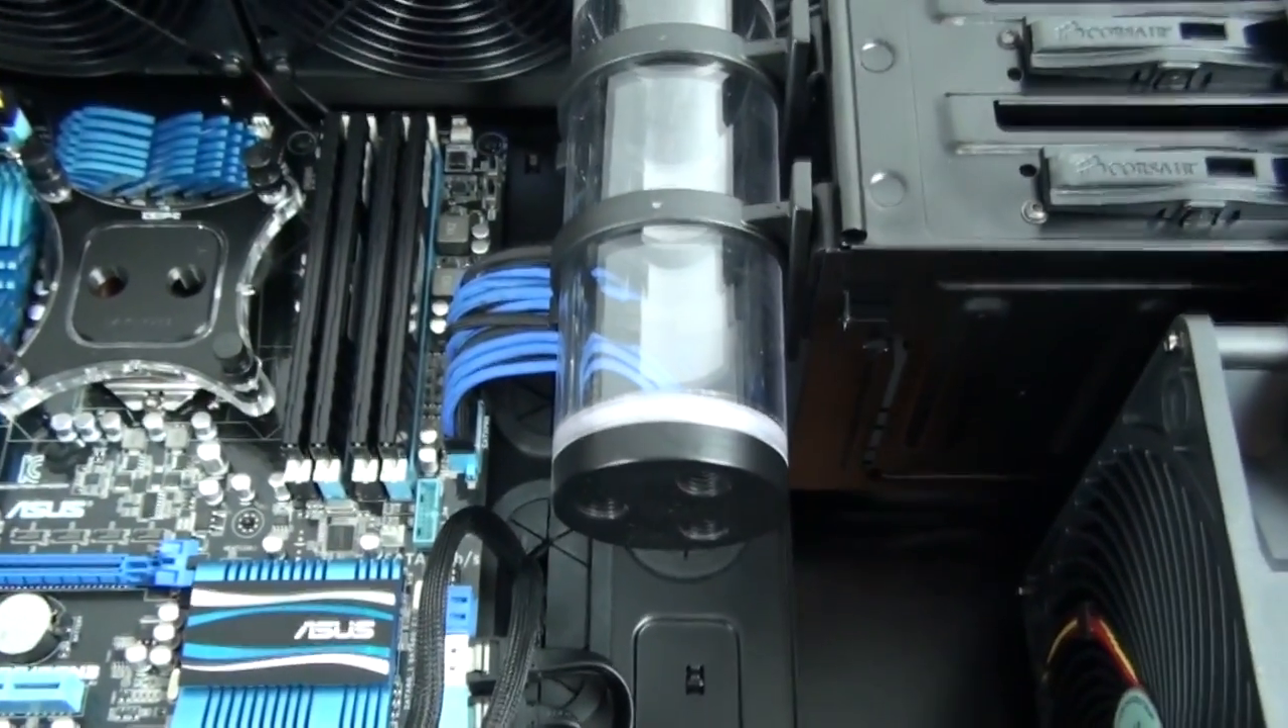So the reservoir is mounted and at the top of this reservoir, there's just a single opening, which is obviously going to be the fill port.